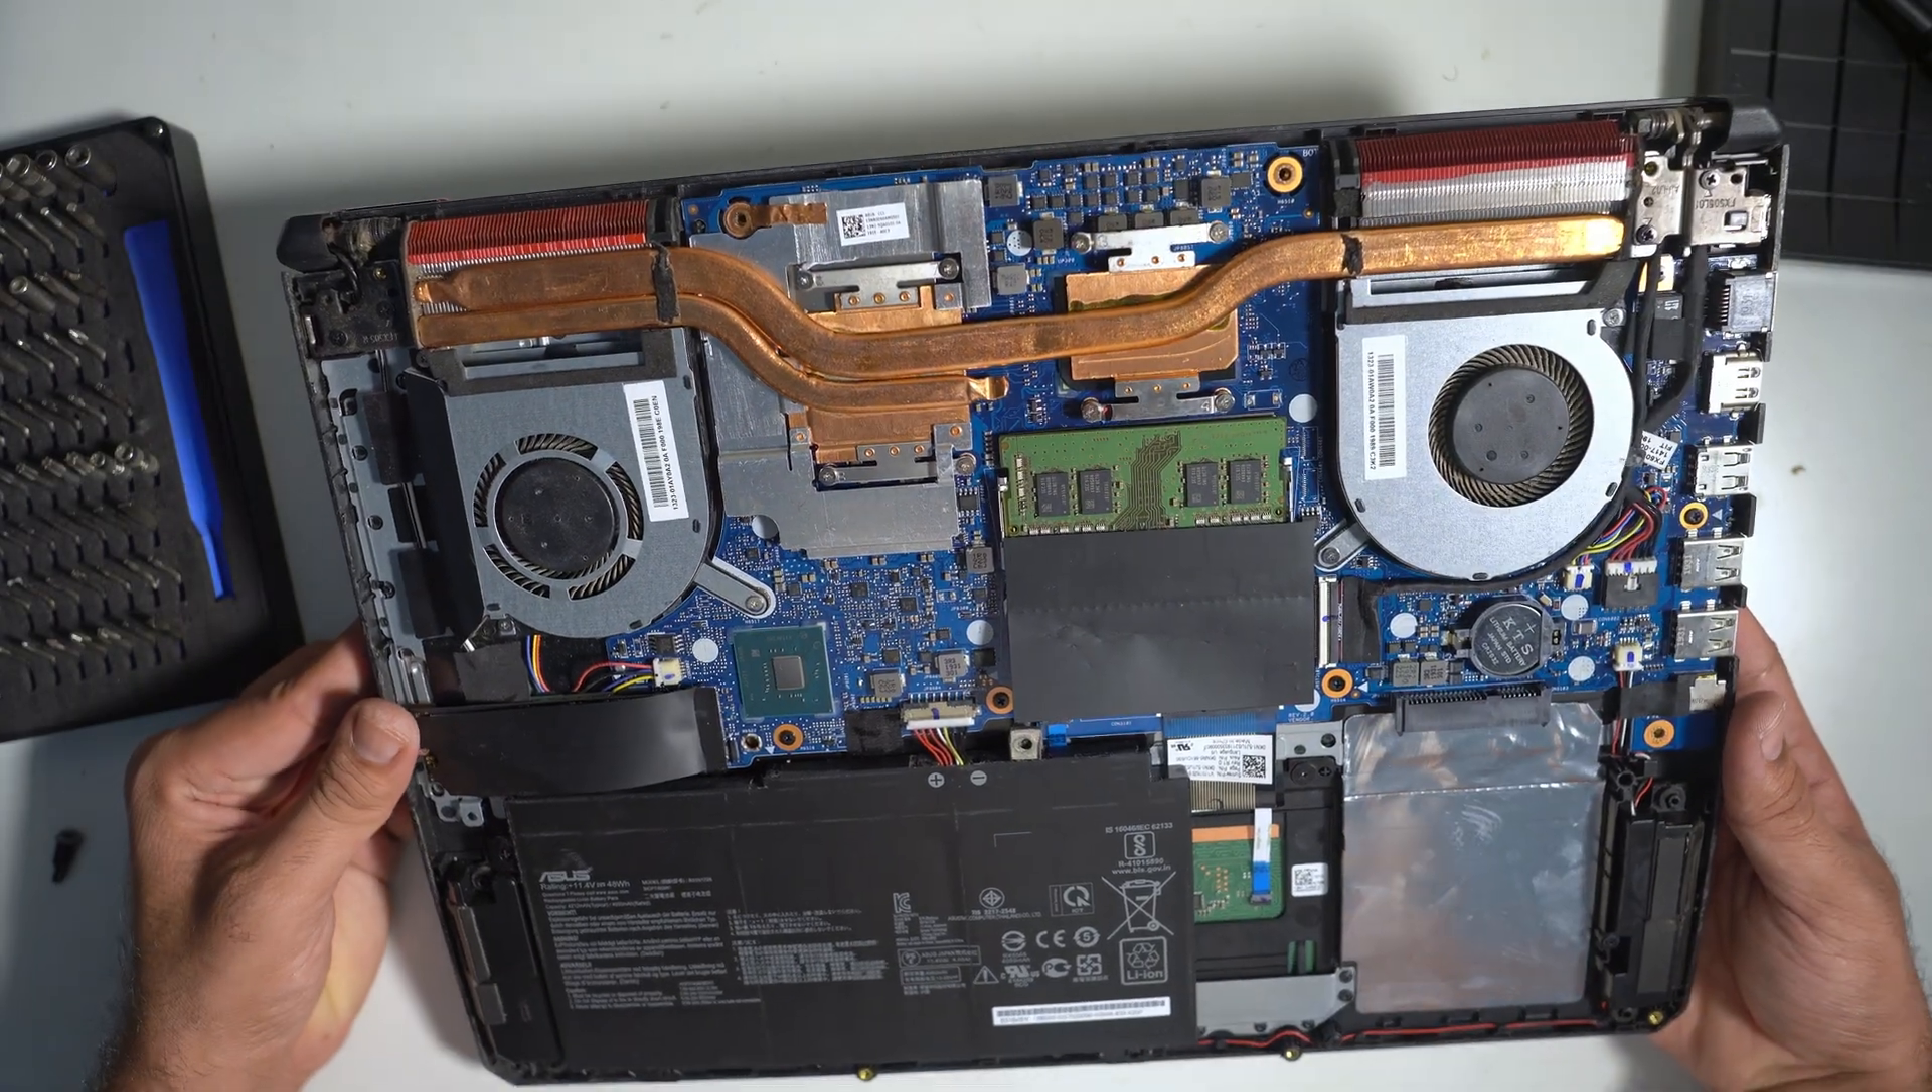We have completely assembled the fans and the heatsink altogether again.